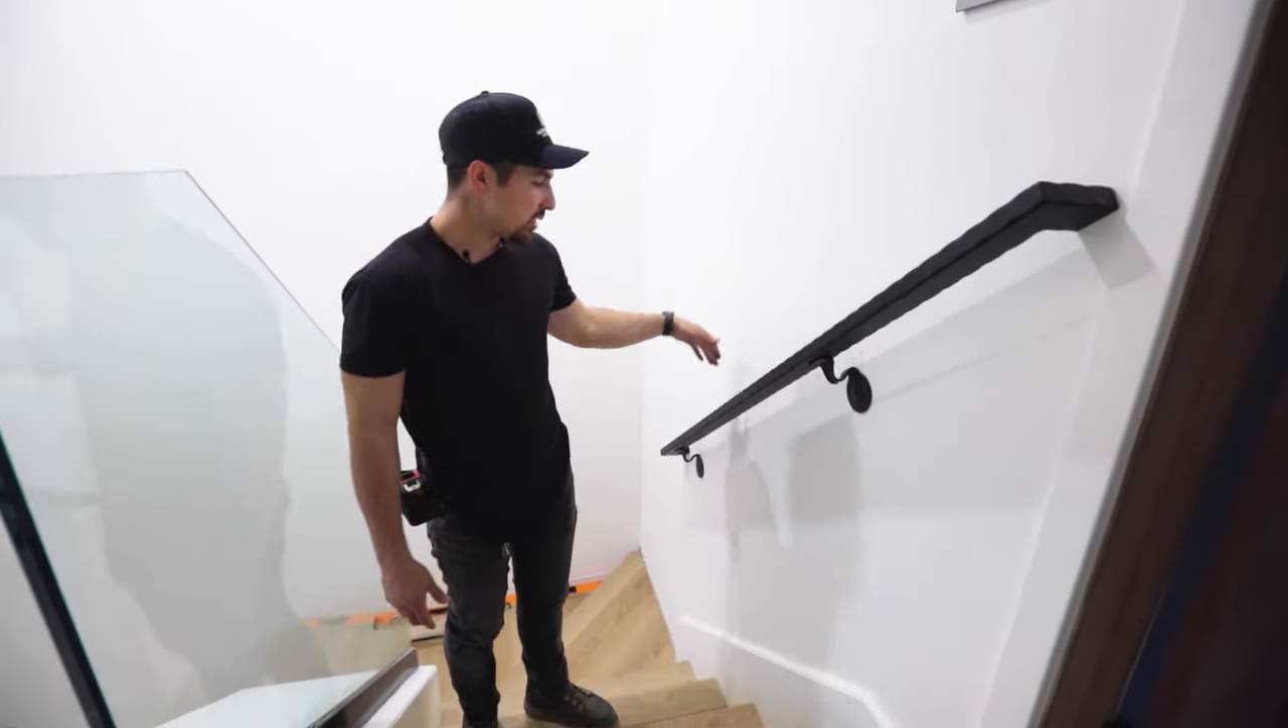Here we have two brackets placed onto the handrail for support.